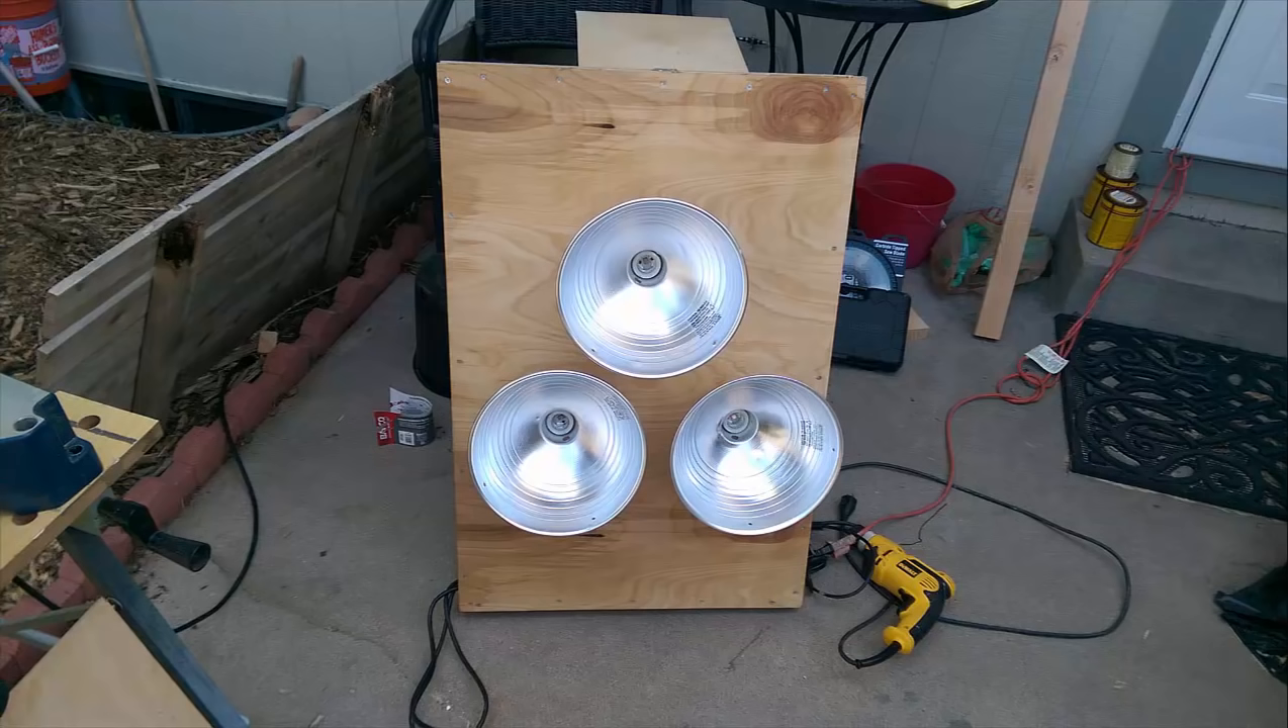And then here is the front of the panel with the lamps installed. I haven't installed the bulbs yet, but that's just what the panel looks like from the front with the lamps installed in there.